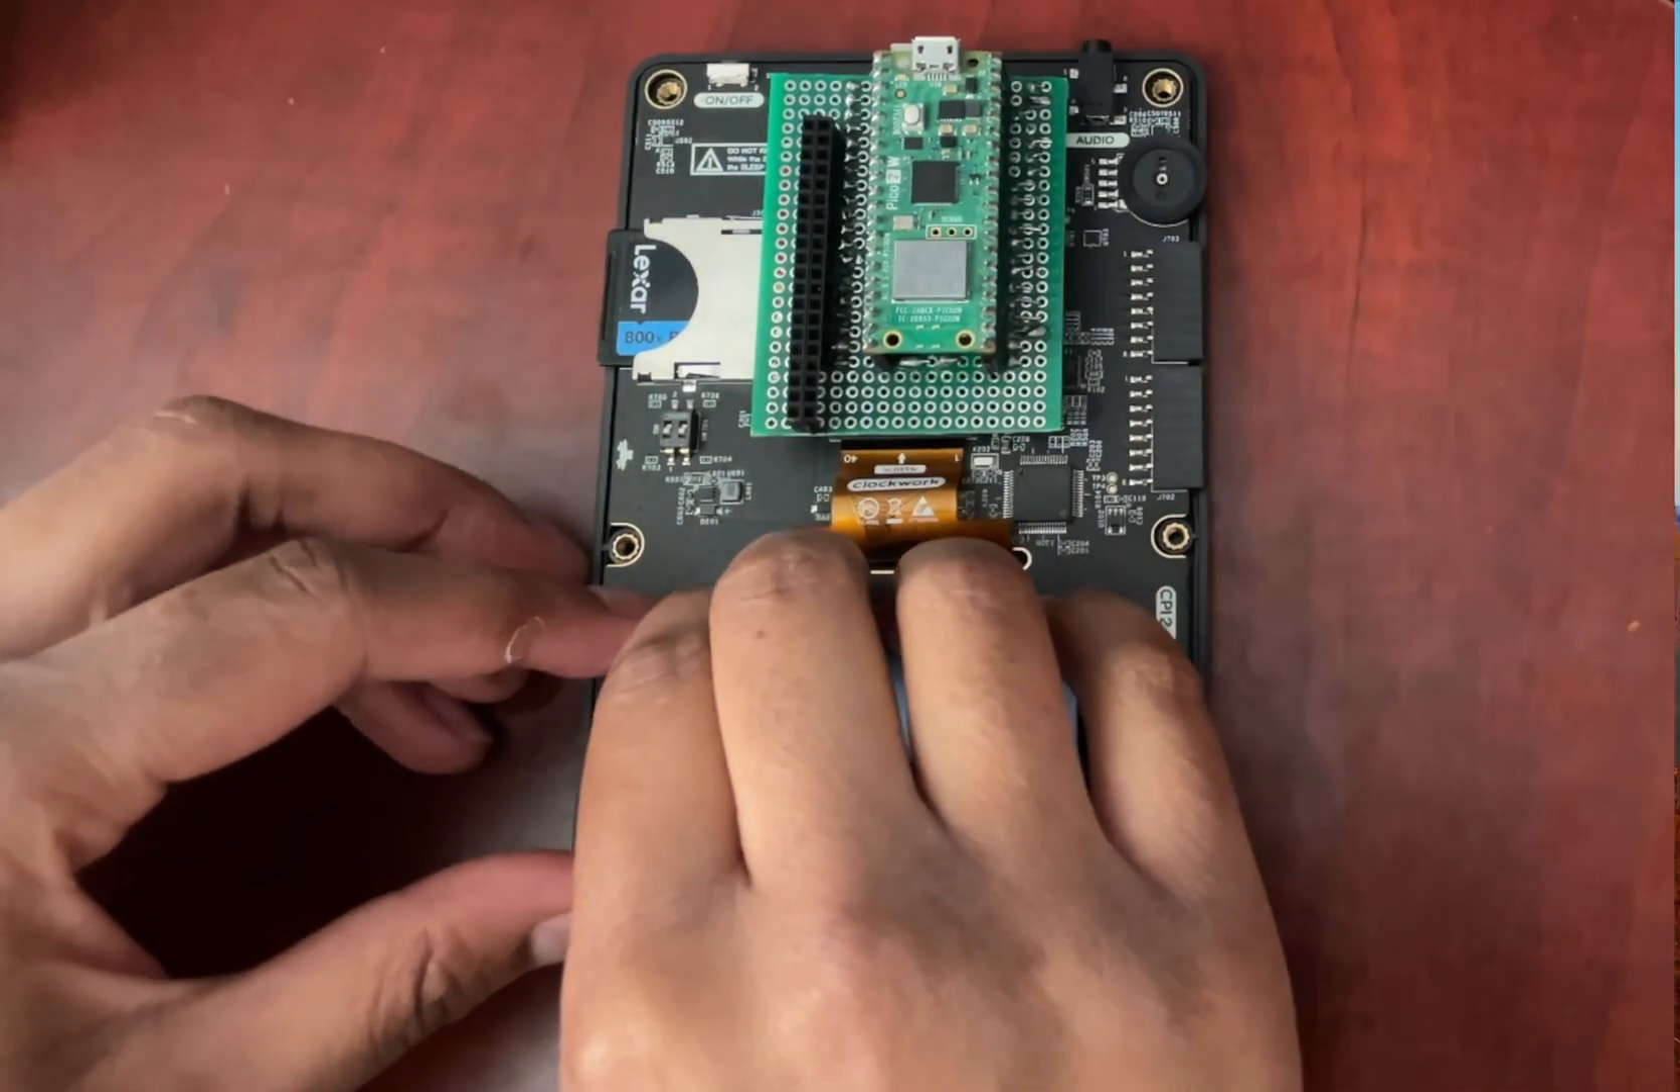Now that the back is off, you'll see the main board.